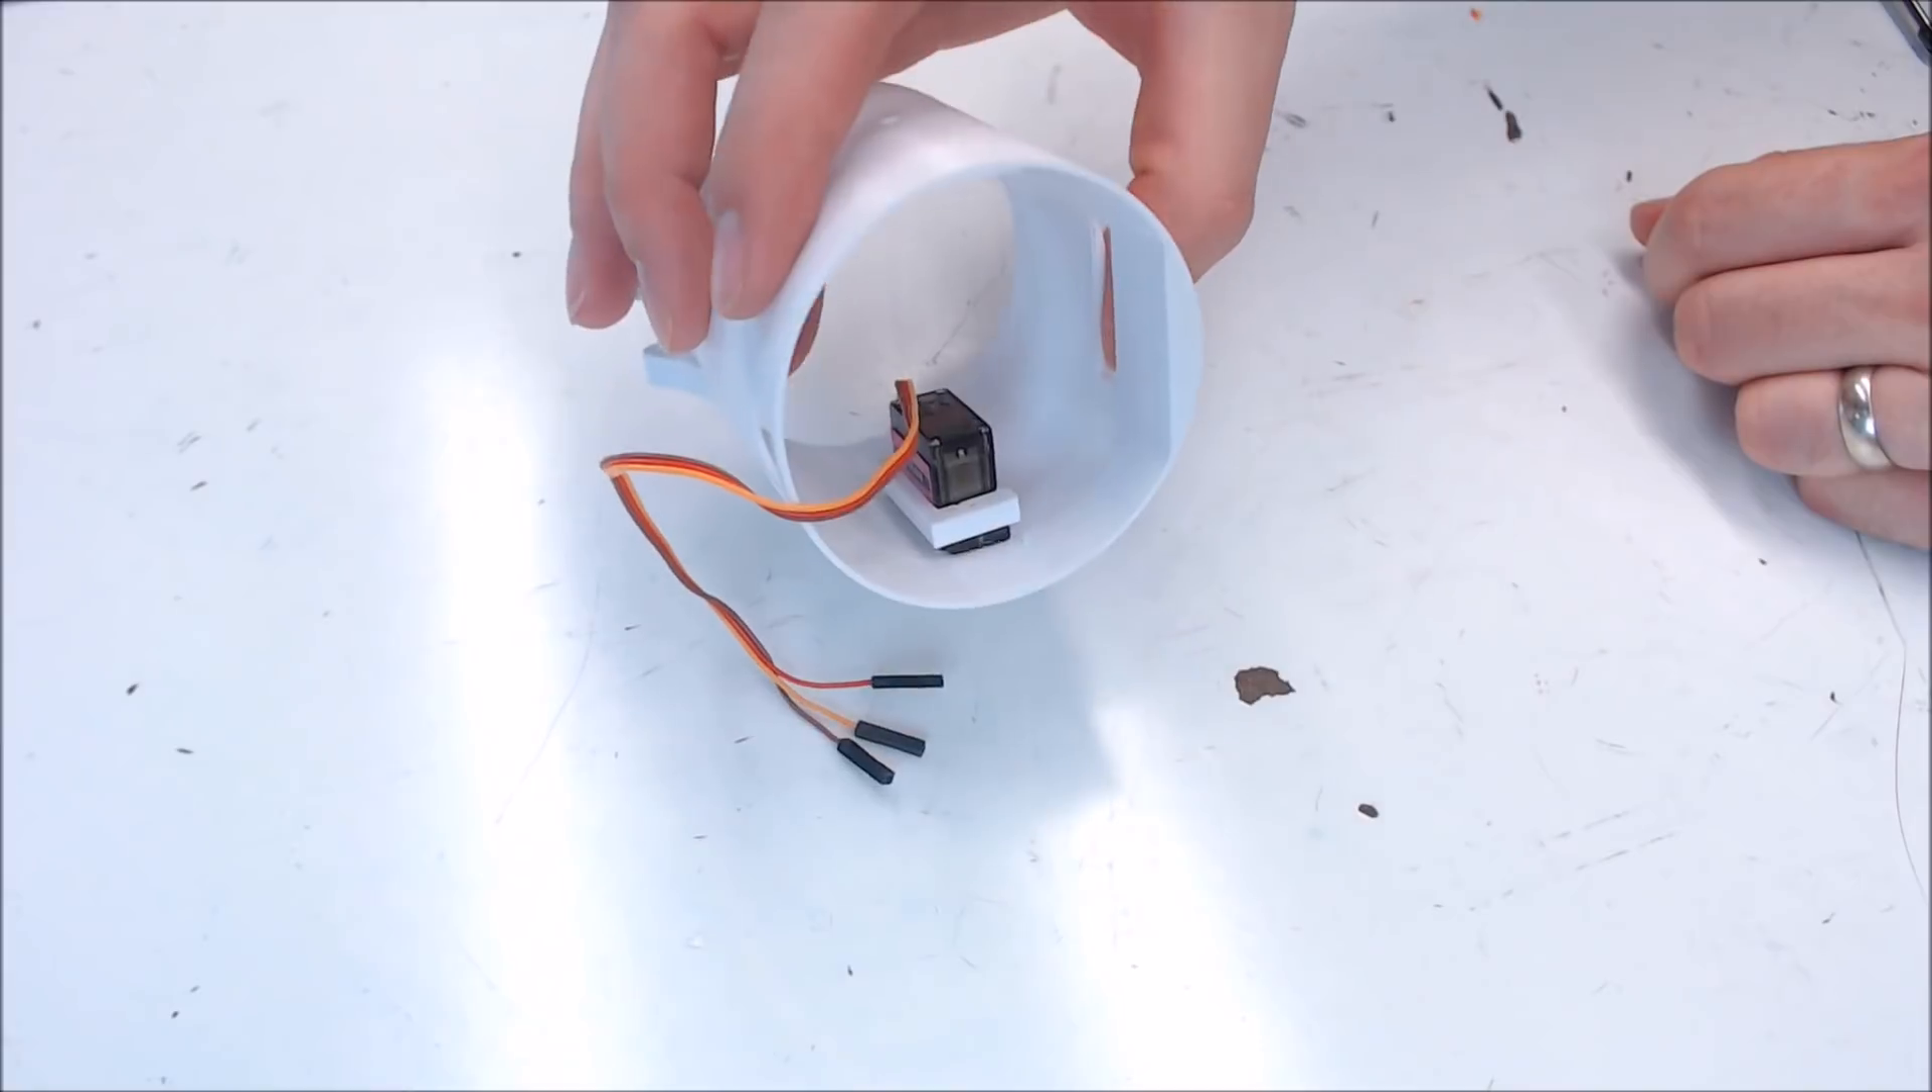There's the servo mounted on the body.